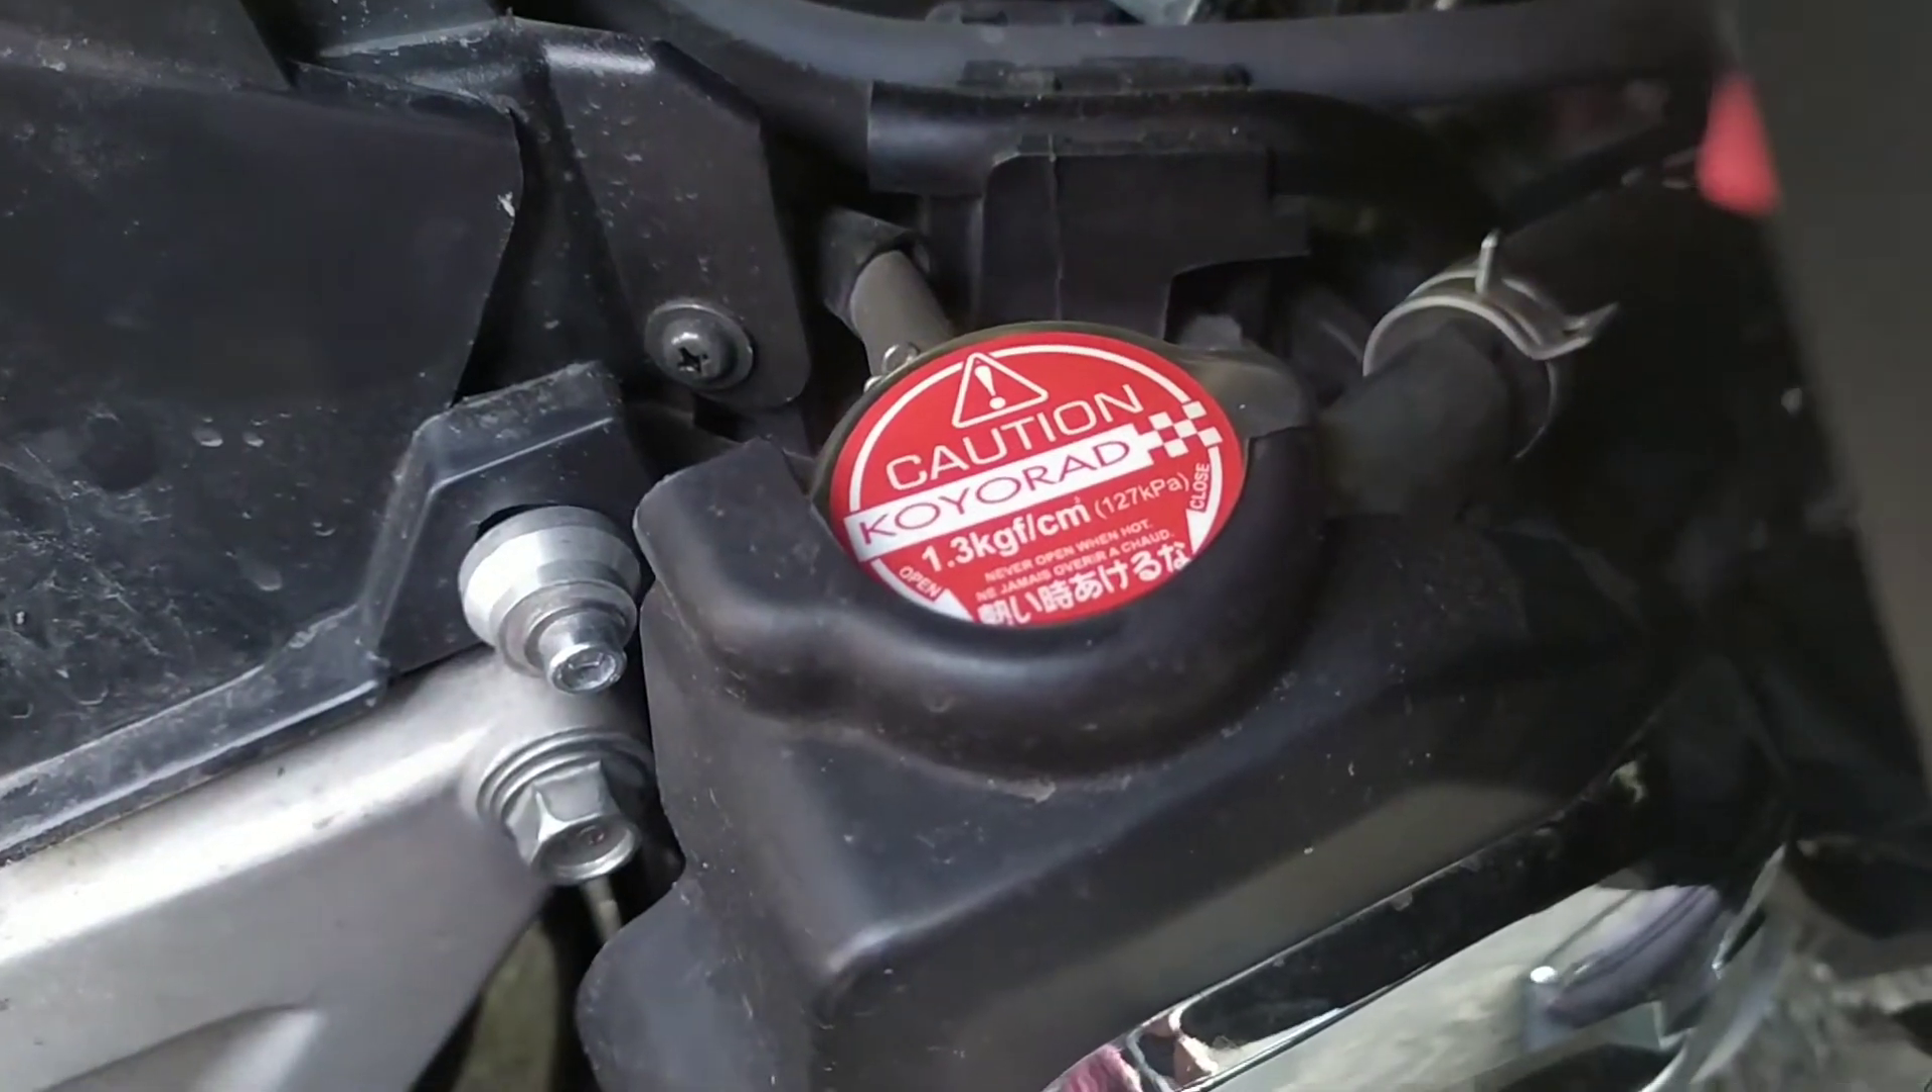Nah ini stiker tutup radiator merek terkenal Foyoret Sudah terpasang di motor vario.